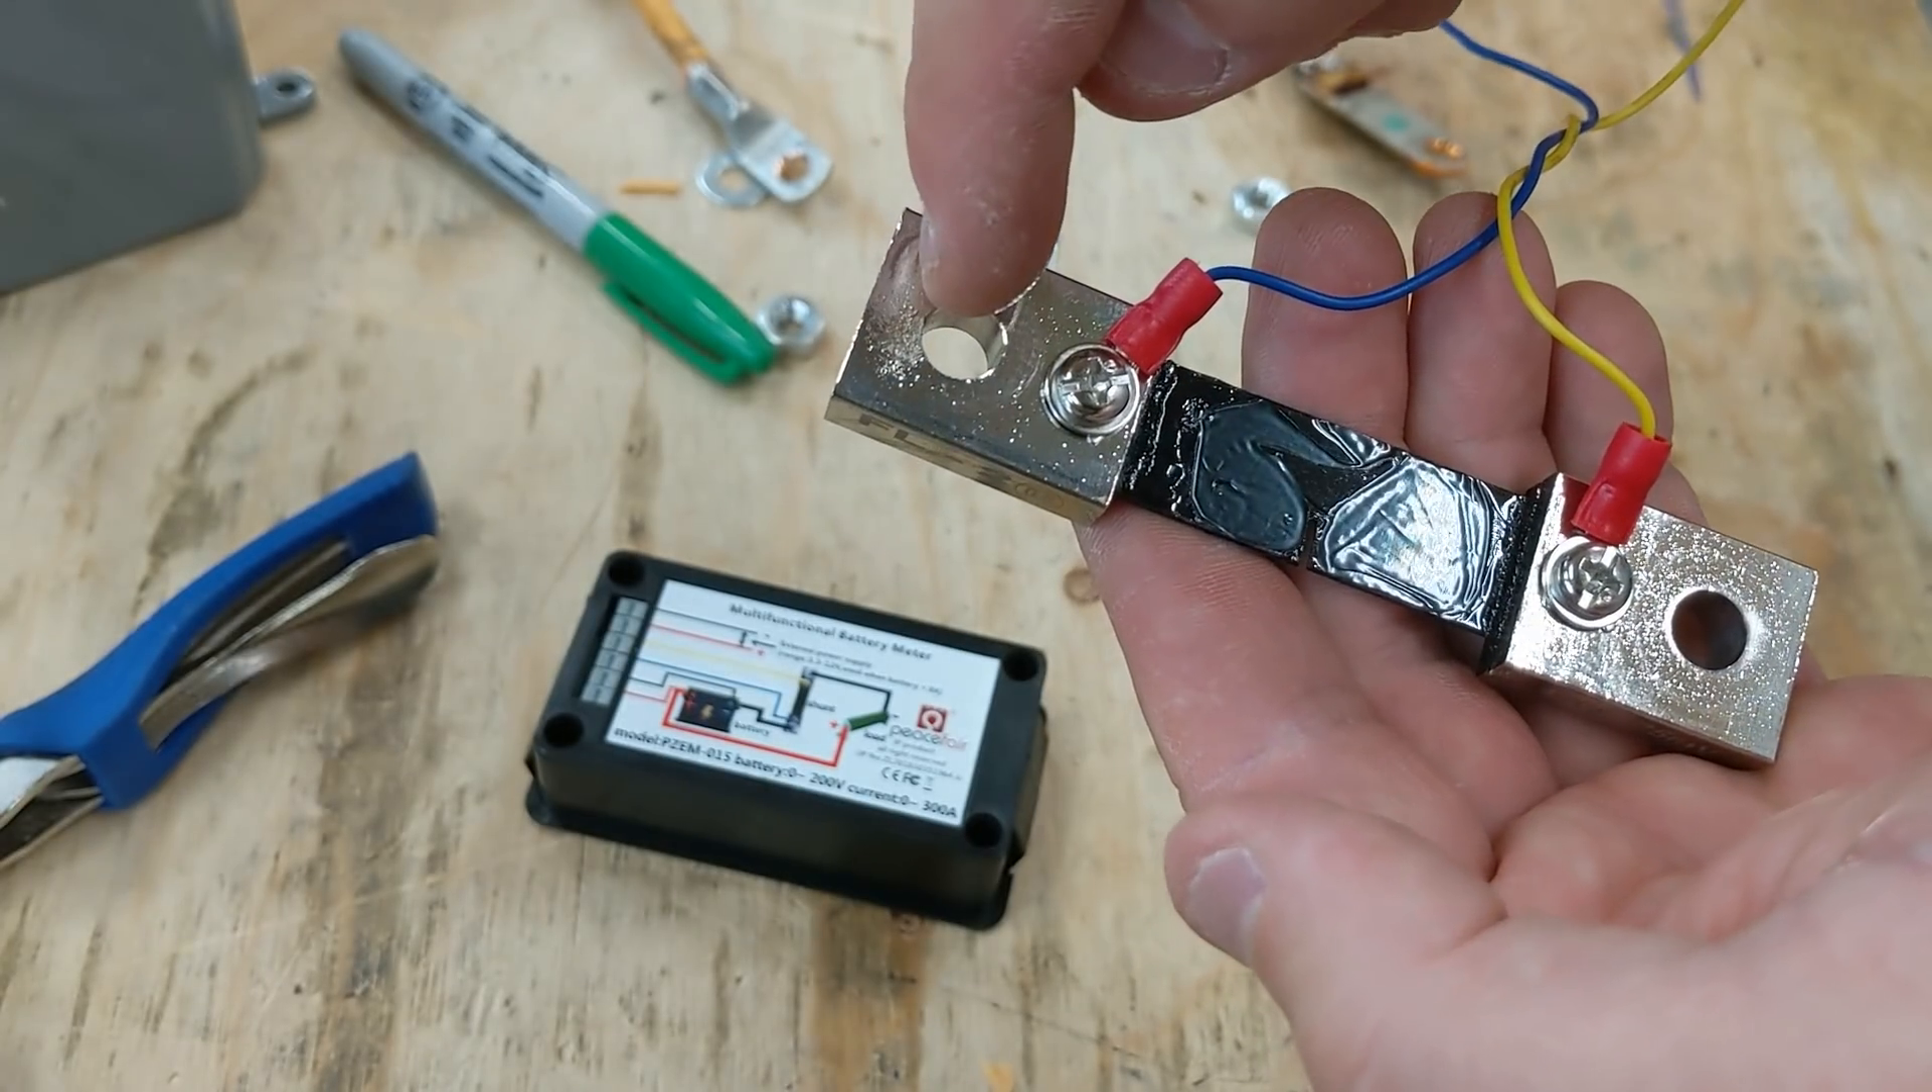So I've already attached these two wires to the back of the shunt.